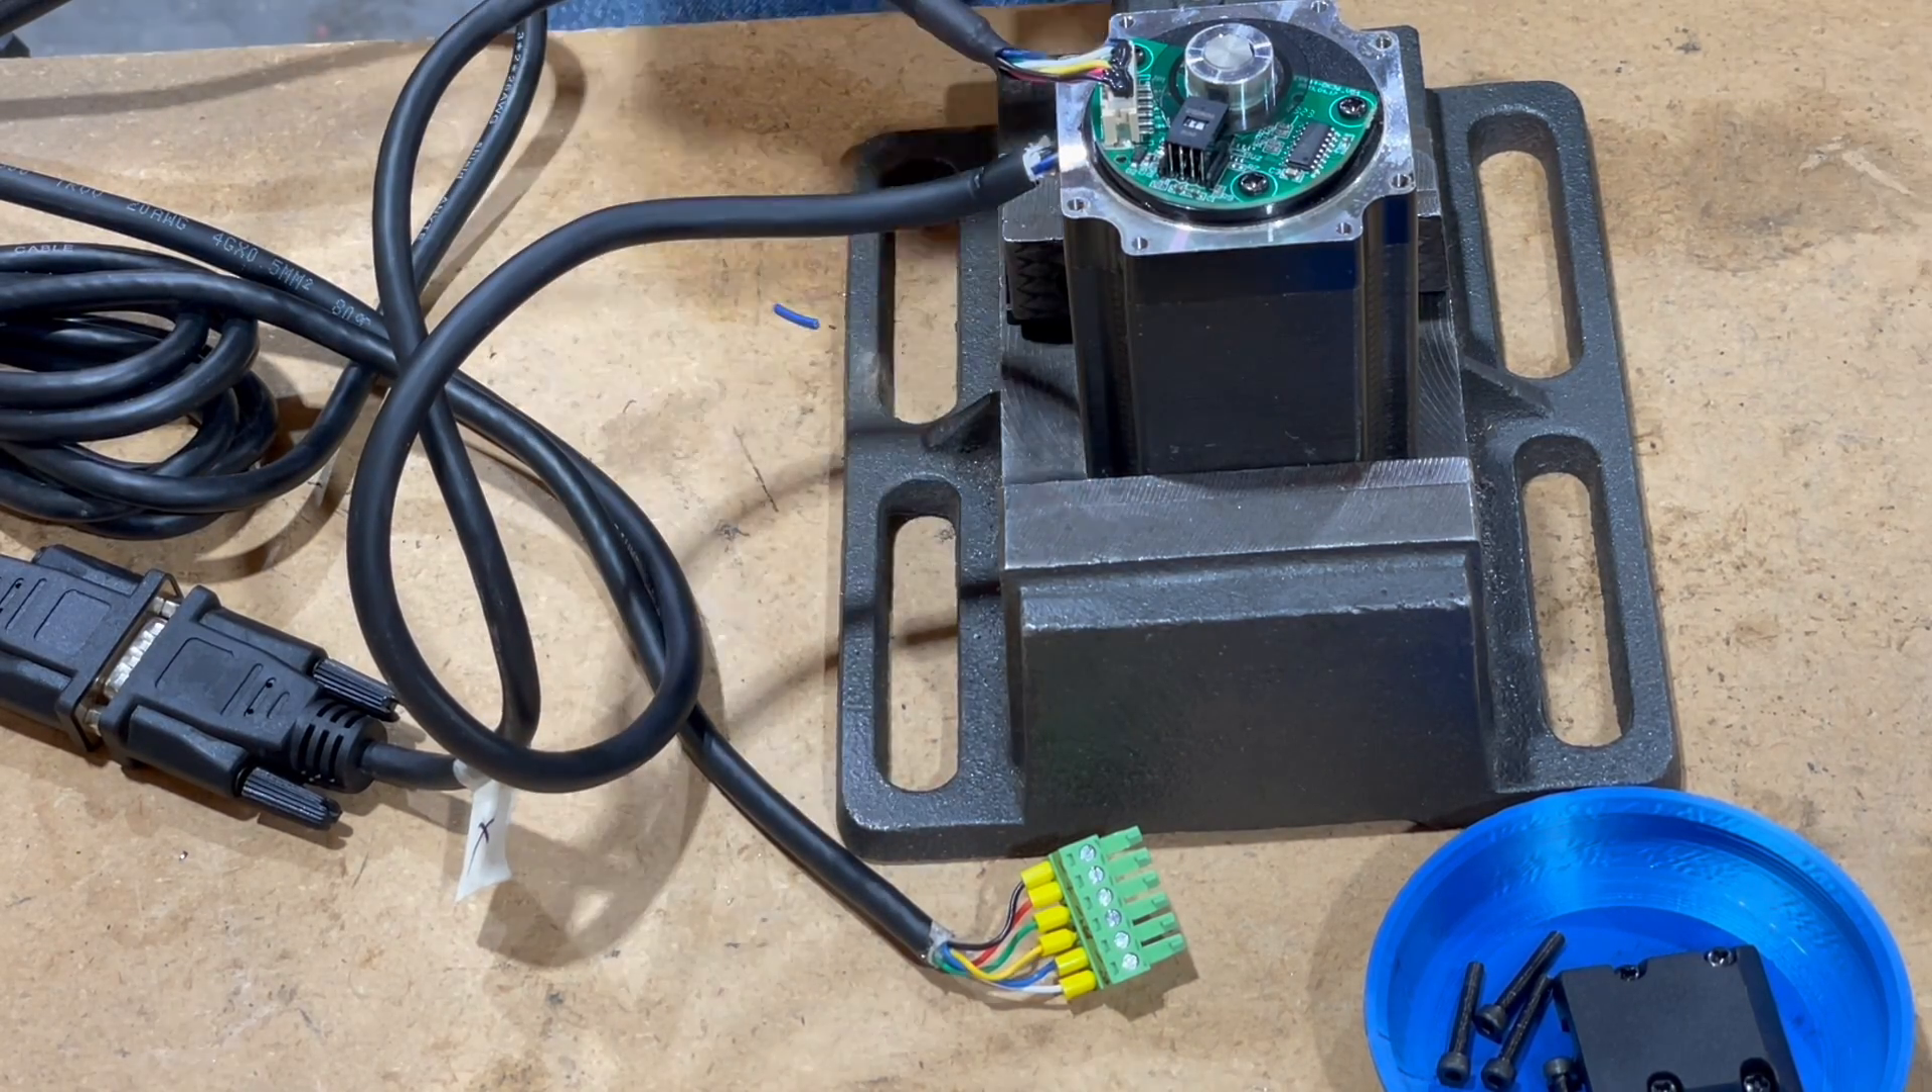The cap comes off easily, revealing the sensor underneath.